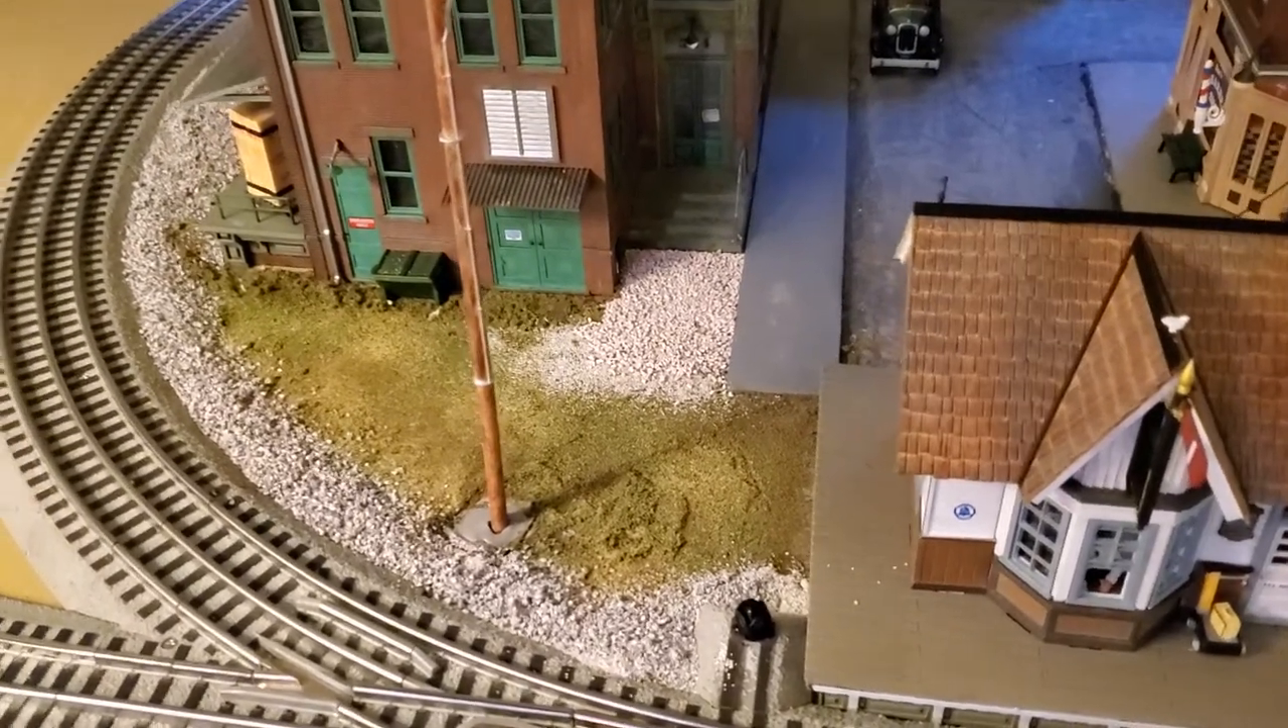I've got my utility pole put in here.